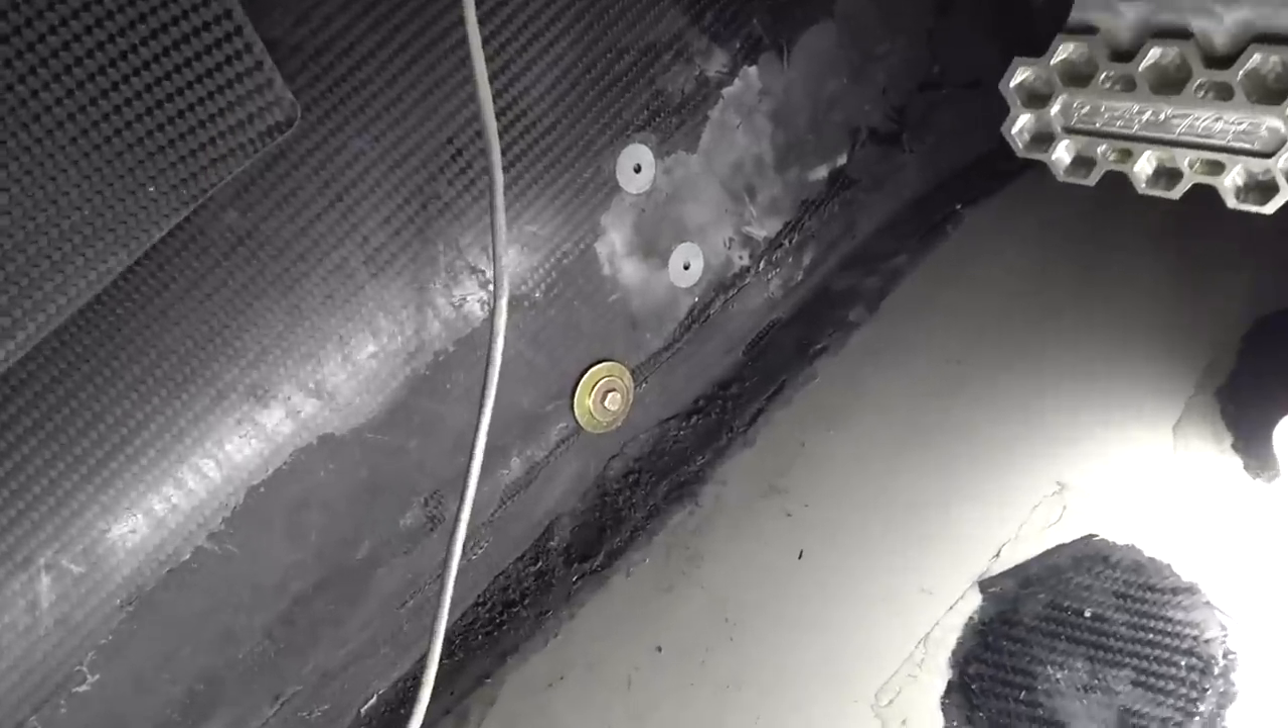And from the inside there, you'll be able to see that I've just got some washers on there with the AN3 bolt from inside the cabin, just holding that in place.